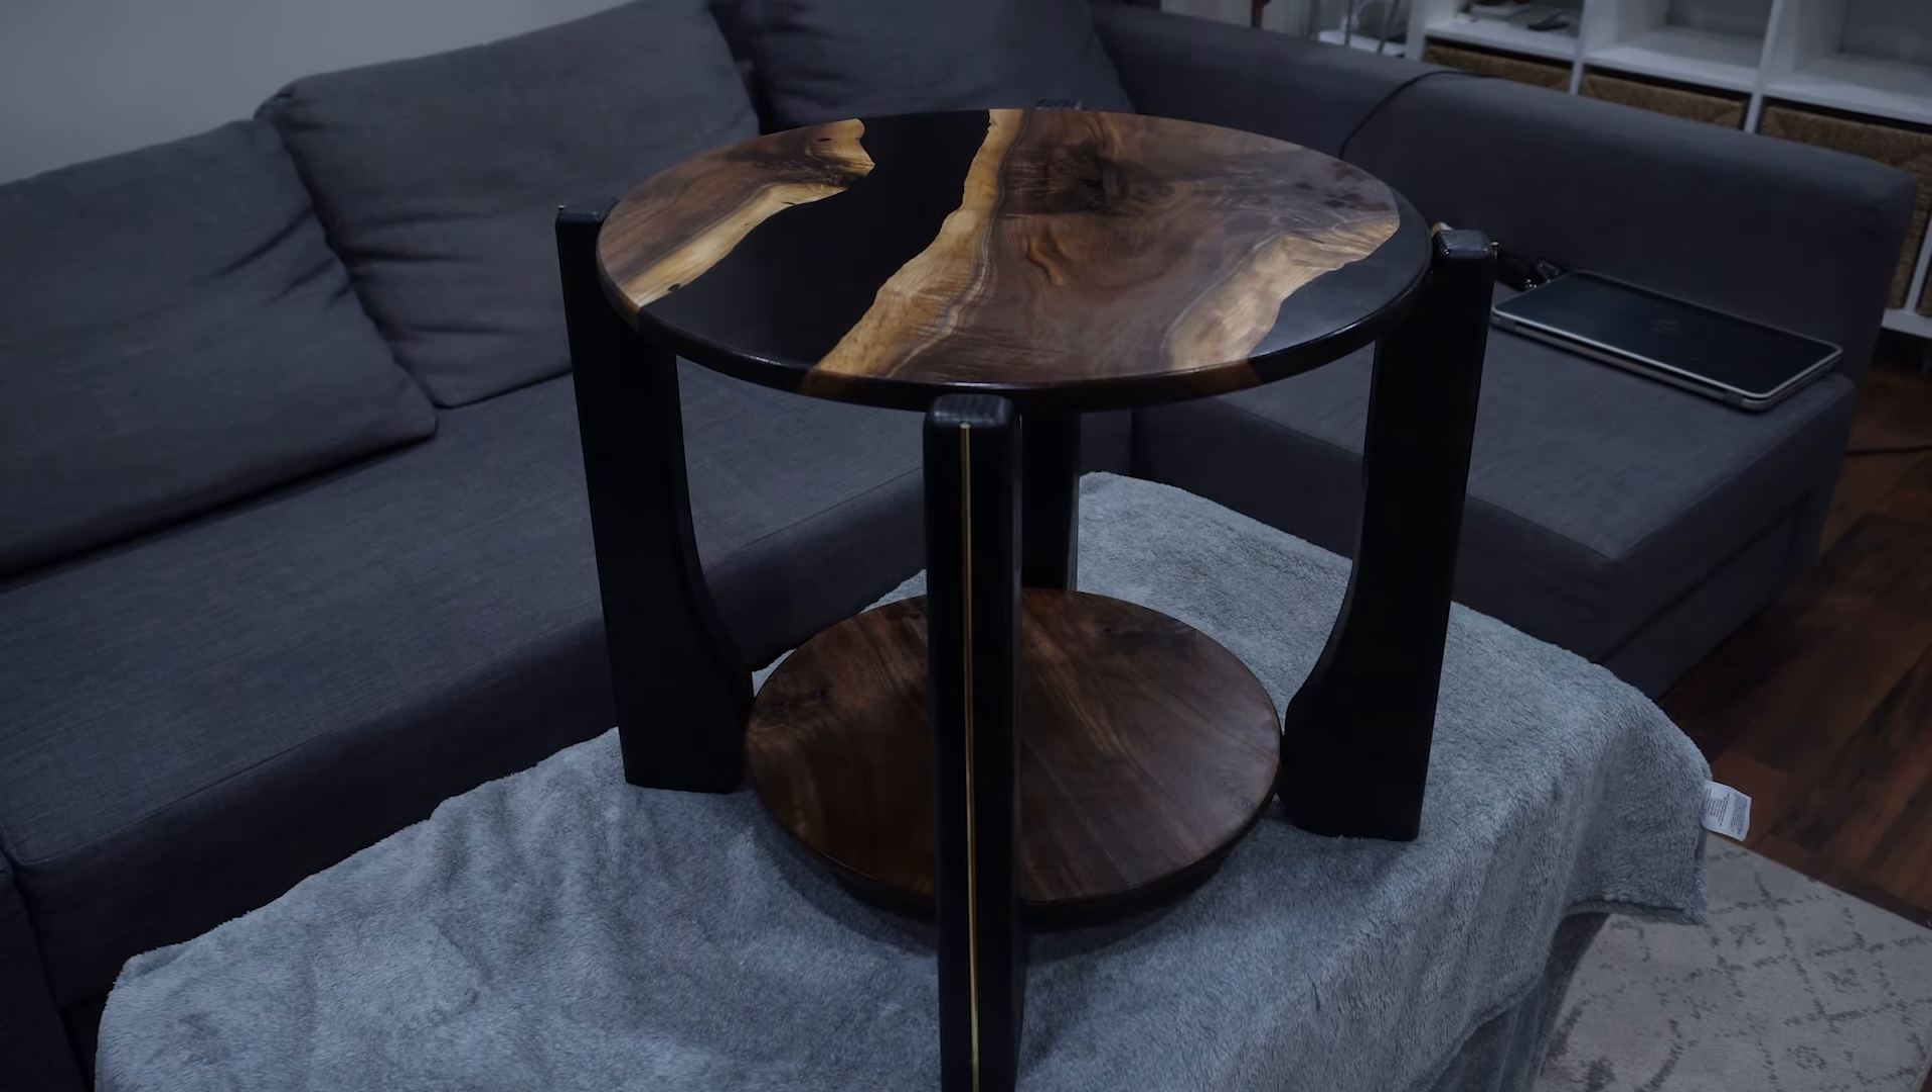So finally the assembly came together very nicely. I did this indoors because all of the pieces were finished and this is just me assembling it on my coffee table.